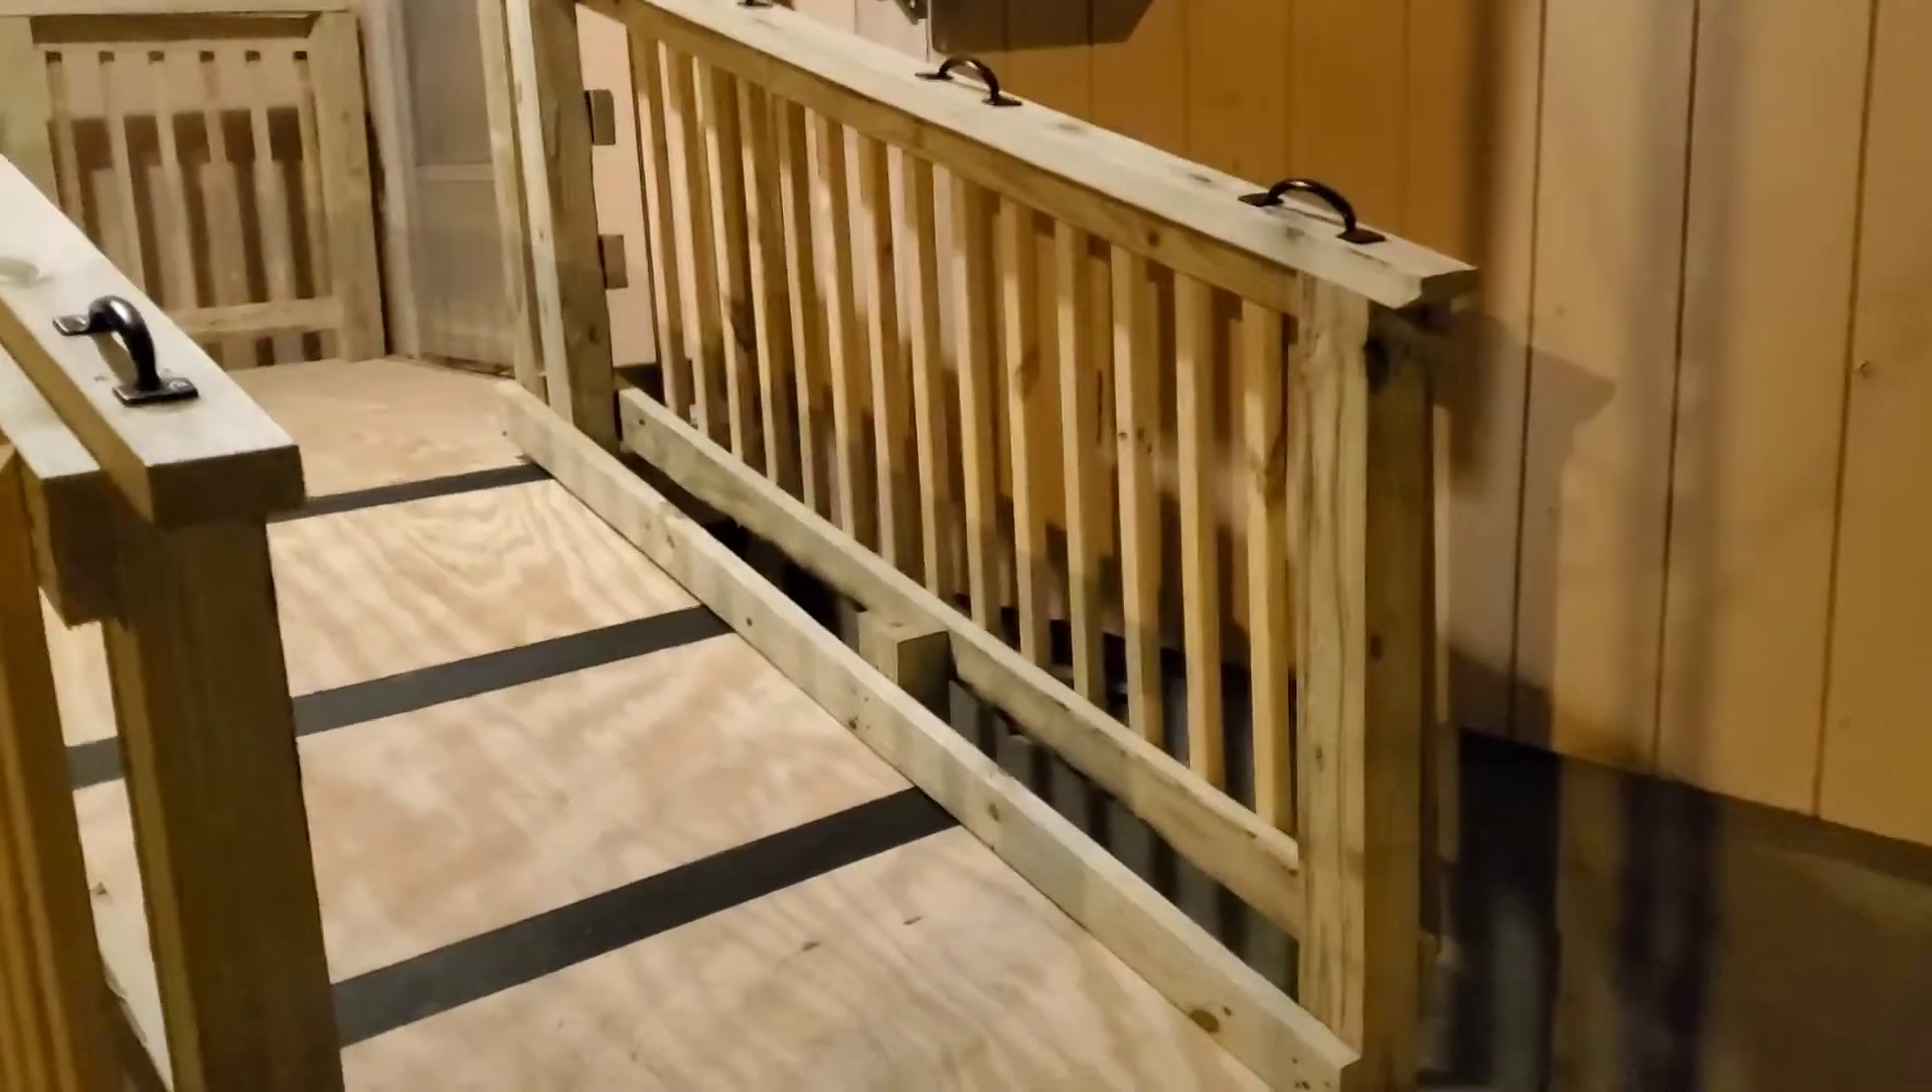I finished the rails on this side and the rails on that side.